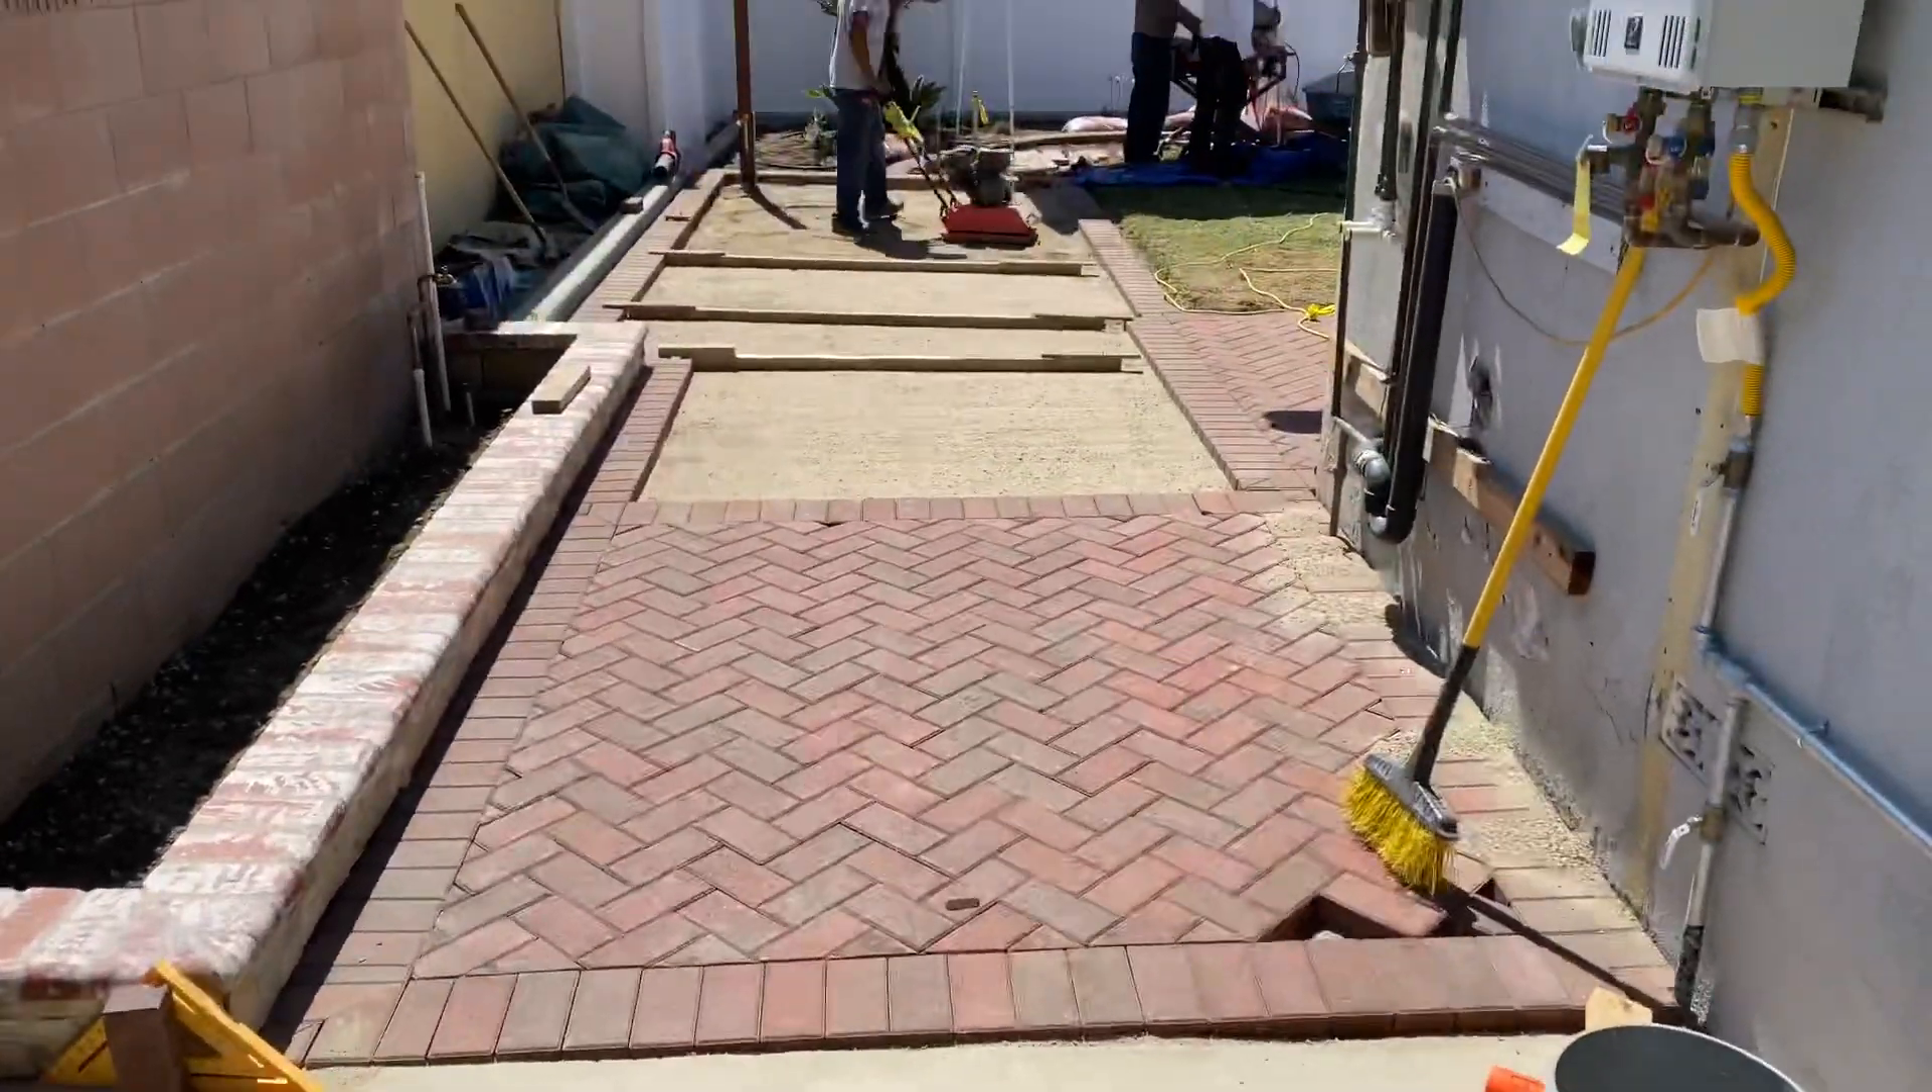So here's a partial section done of the paver floor.